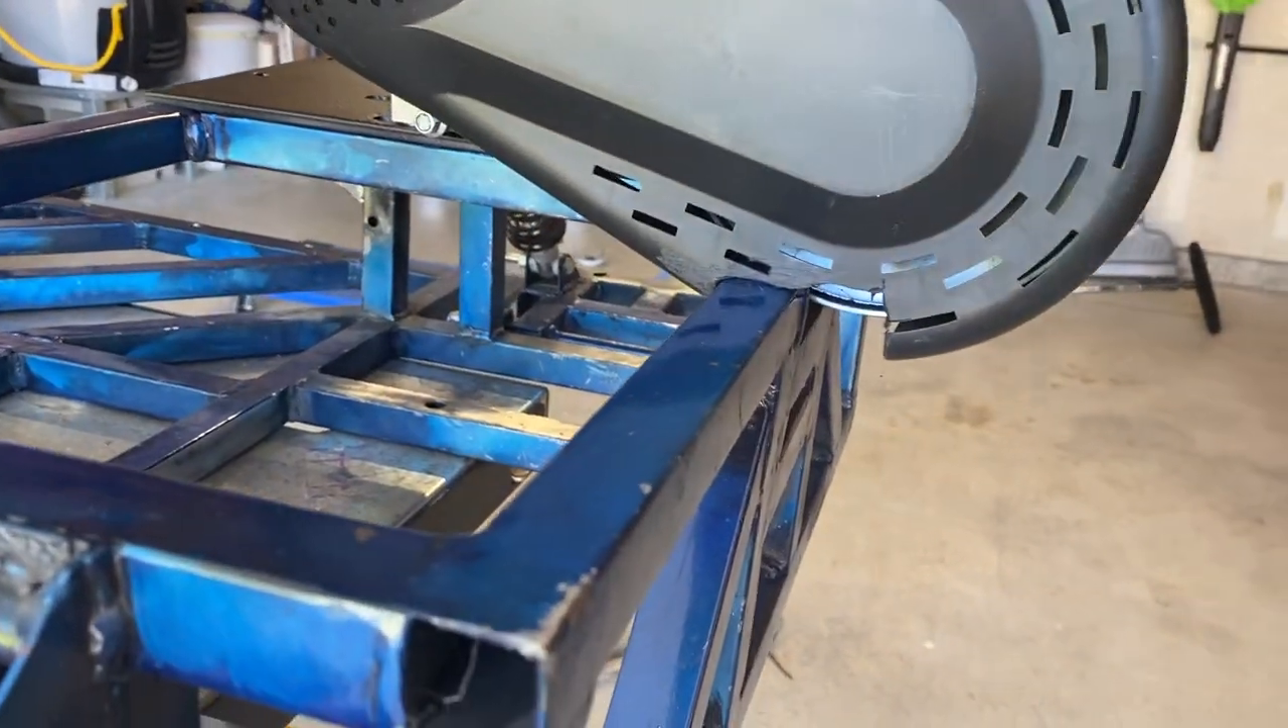The torque converter cover is very close to fitting nice uh it just is slightly um fouling on the back frame there with it in the fully back position.